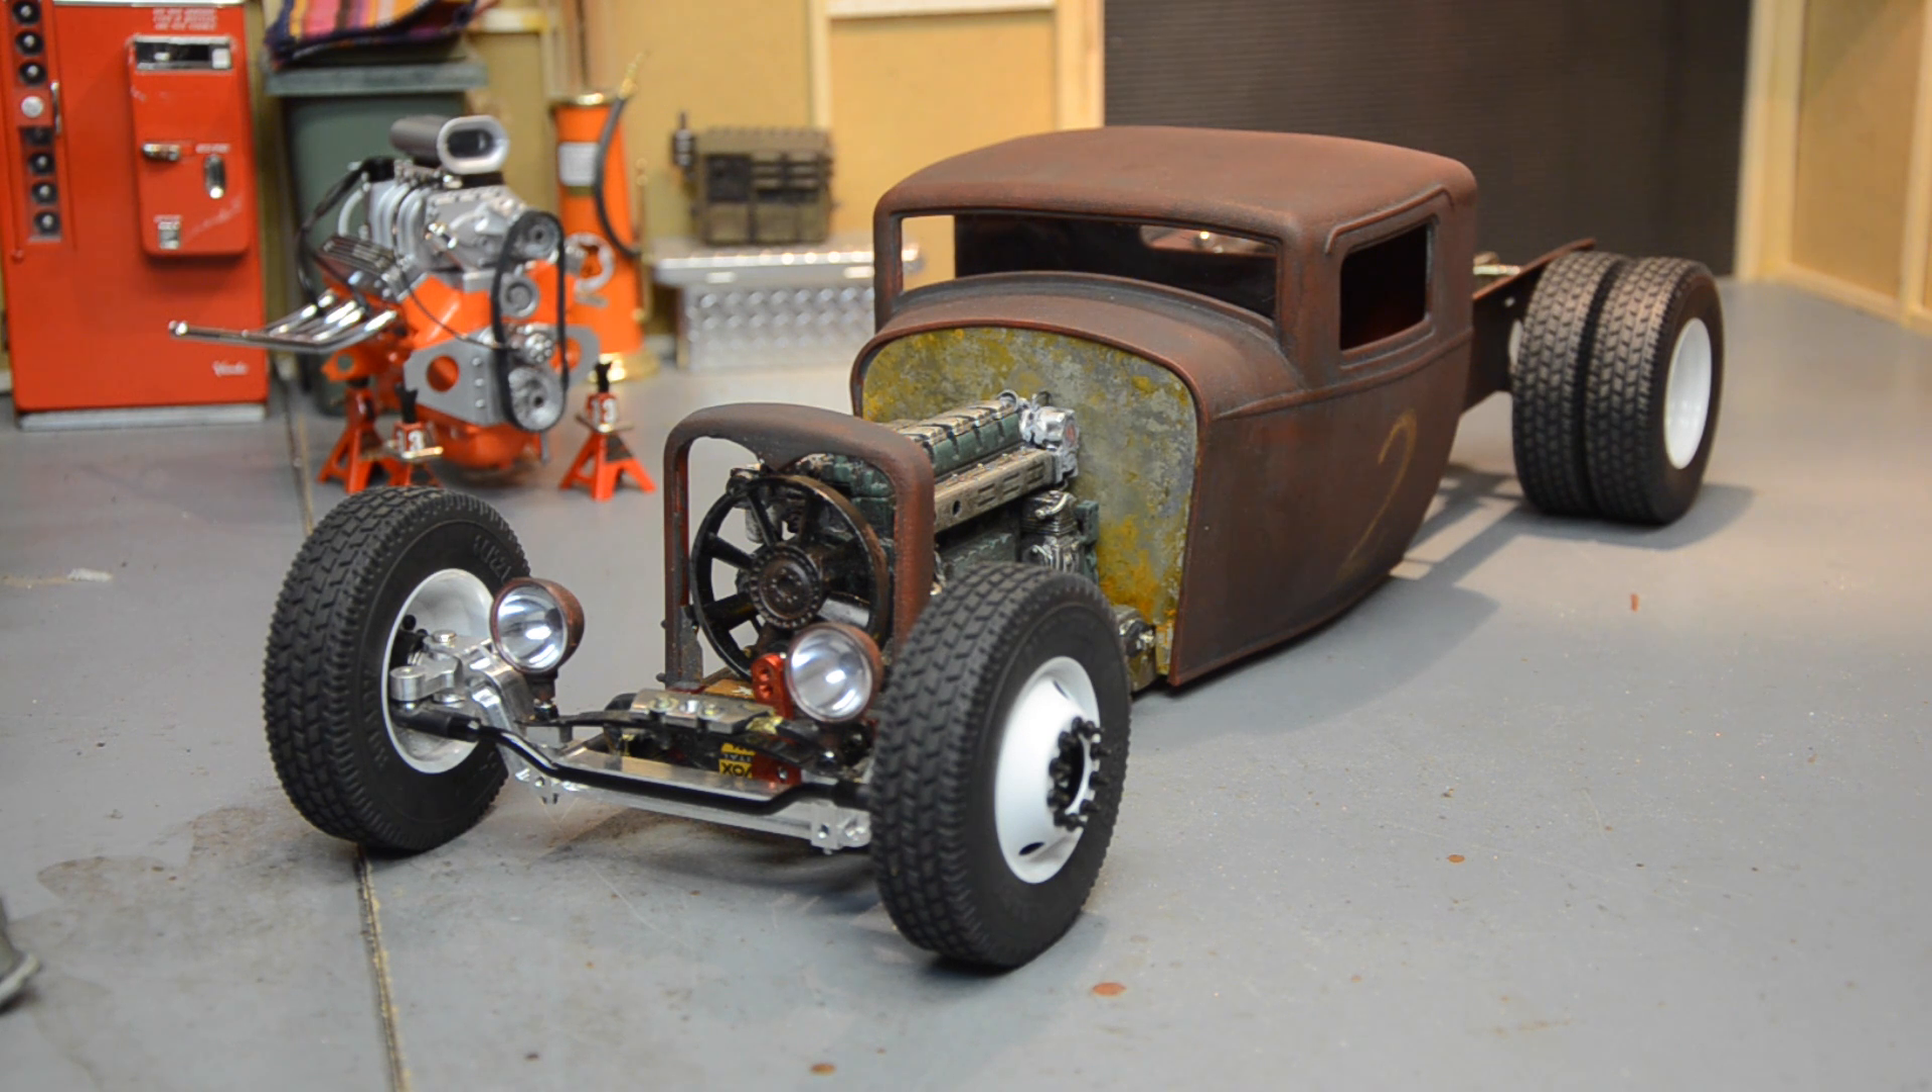I've got the shell mounted and now I've got the fan for the engine installed and everything back together.